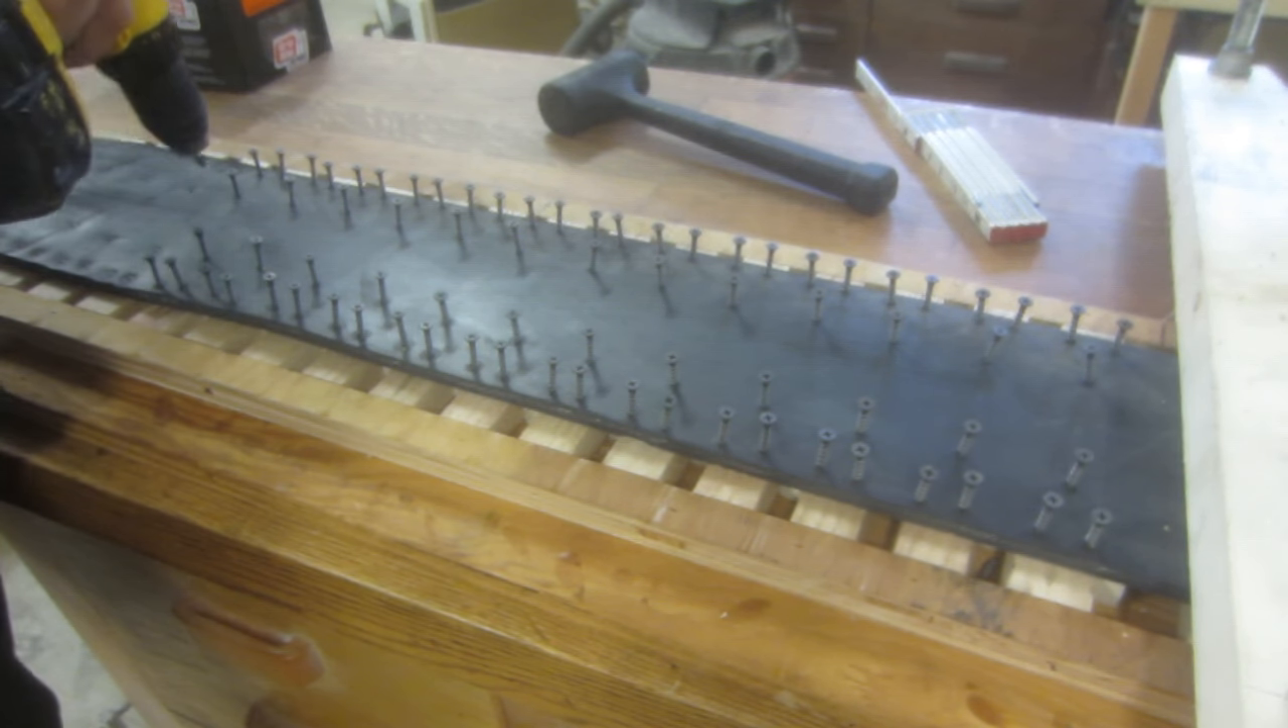All right, so as you can see, I've got all the screws in place here in the, in the holes I drilled earlier. Now I just need to screw them in.